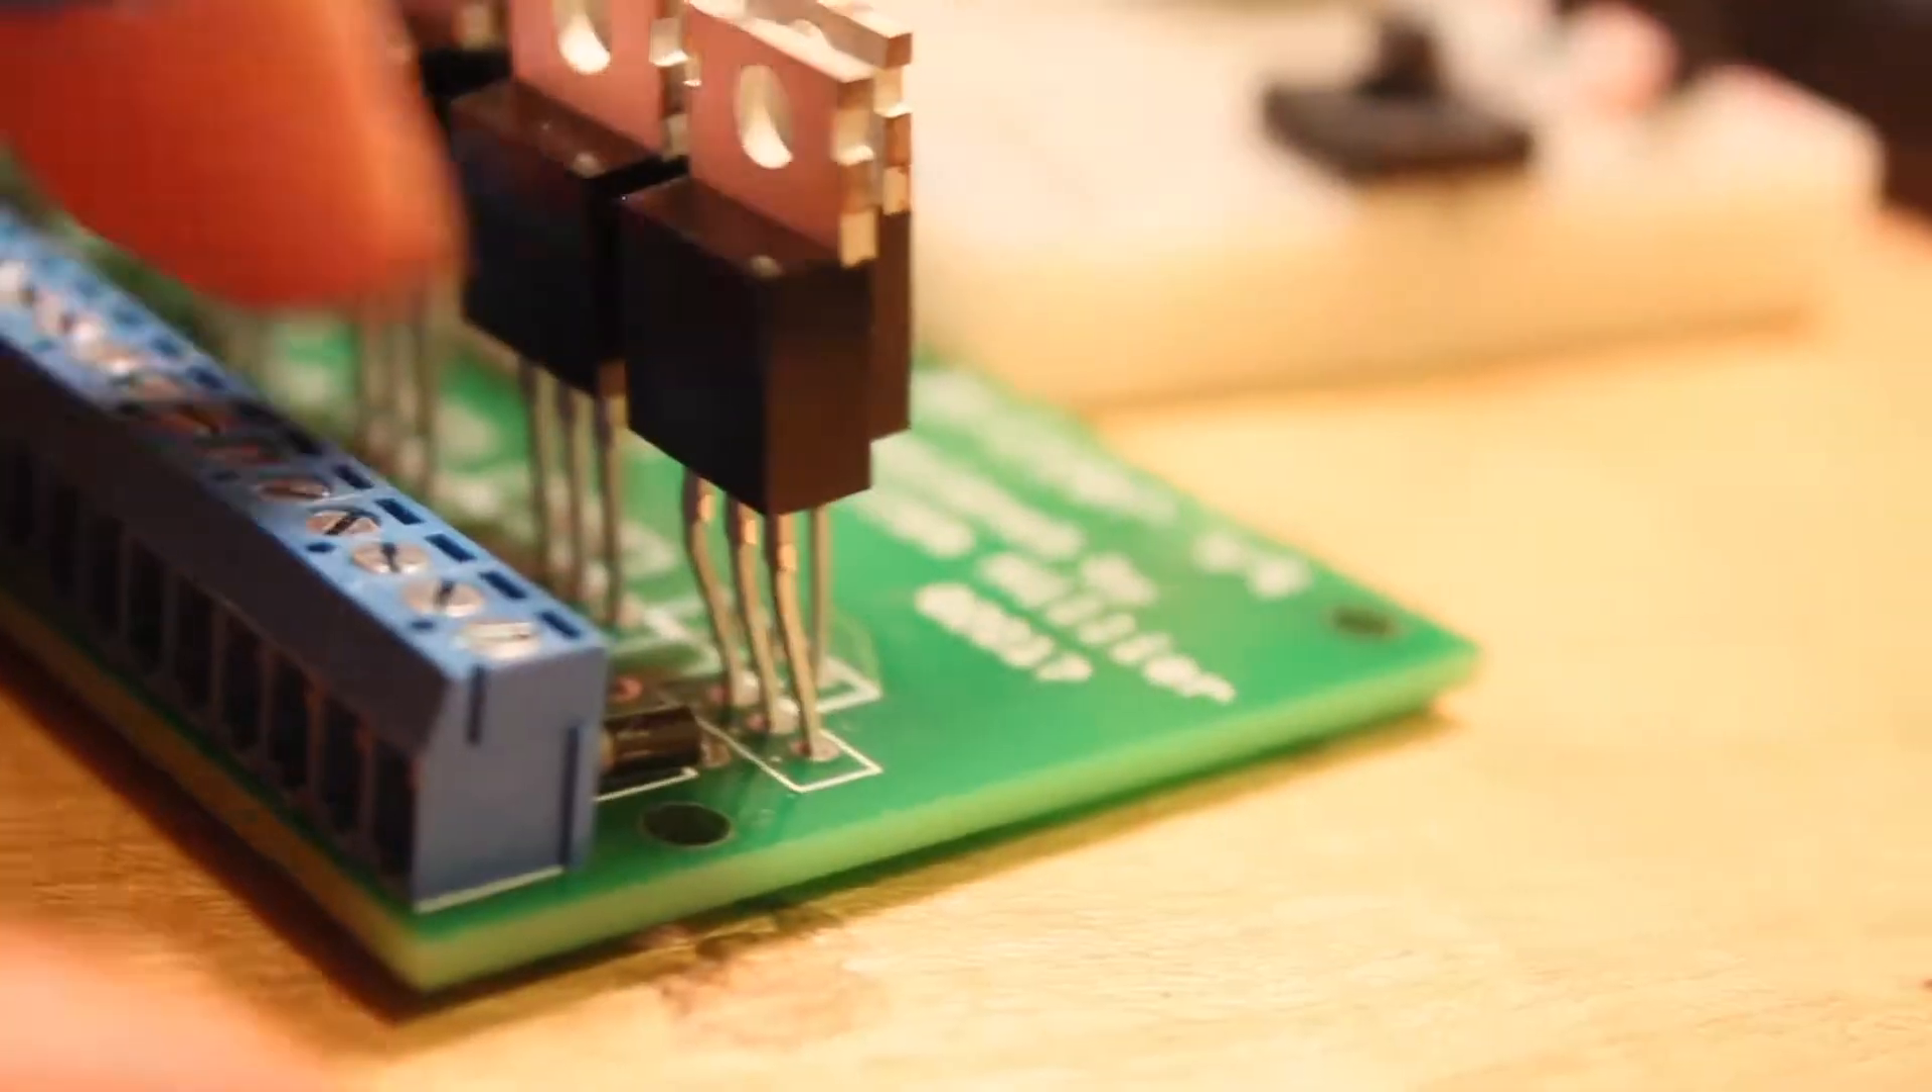Um, you can see I have the leads not very far in, that's, it's supposed to be up to, you know, there instead.